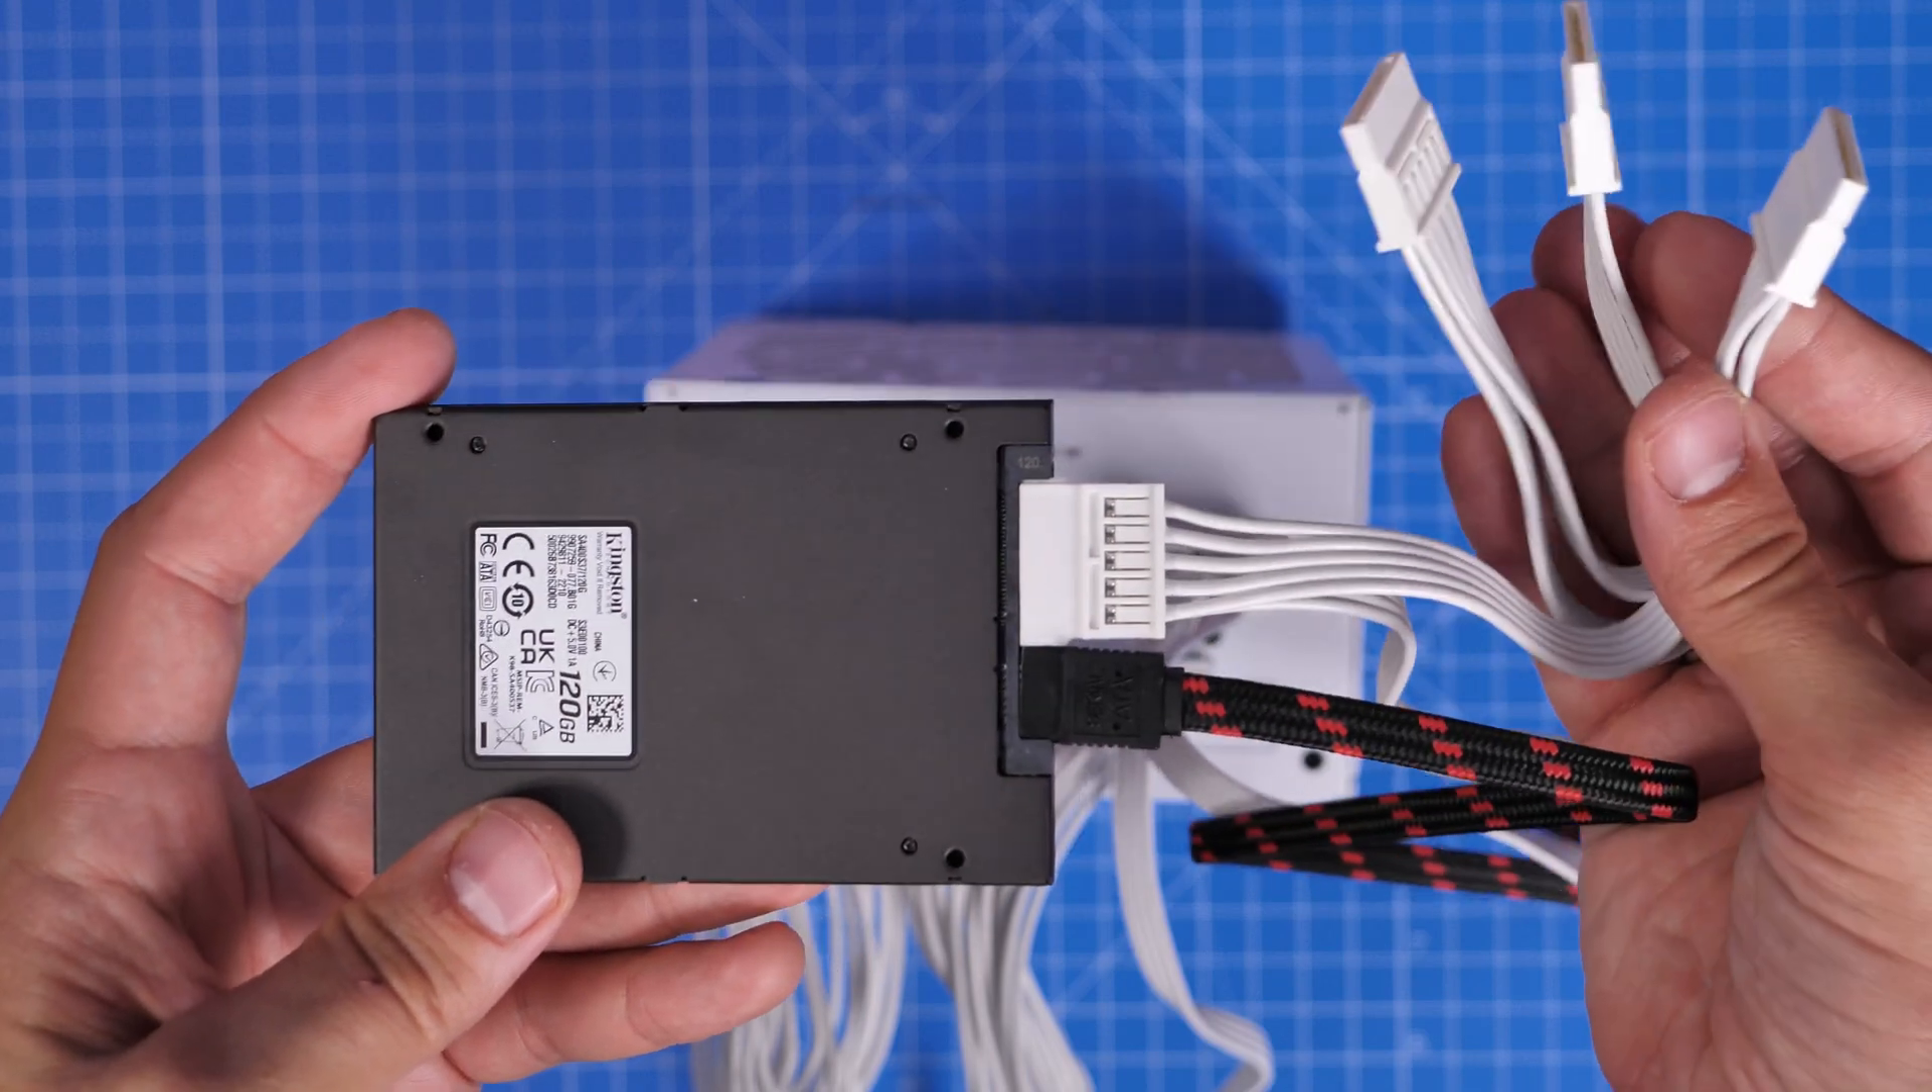But here you can see with daisy chains we've got three extra cables still flopping around here.